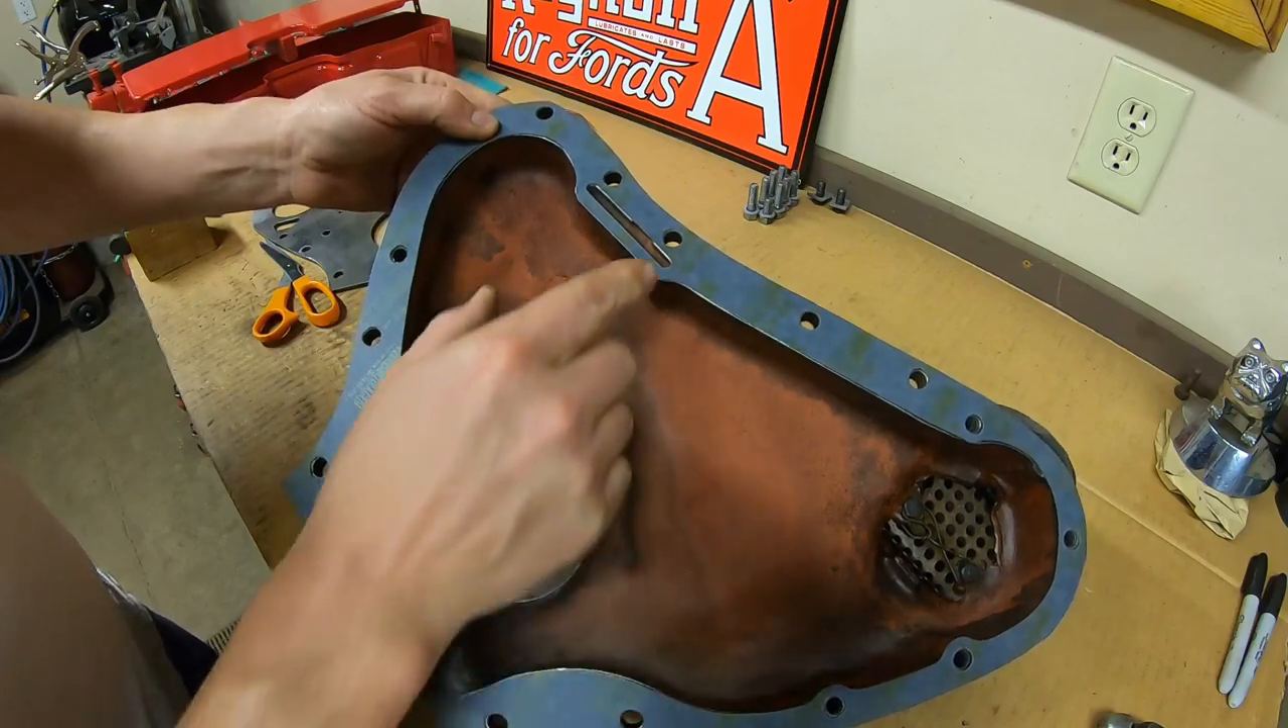So checking our end result yeah all the bolt holes line up just like it's supposed to everything's looking really good.